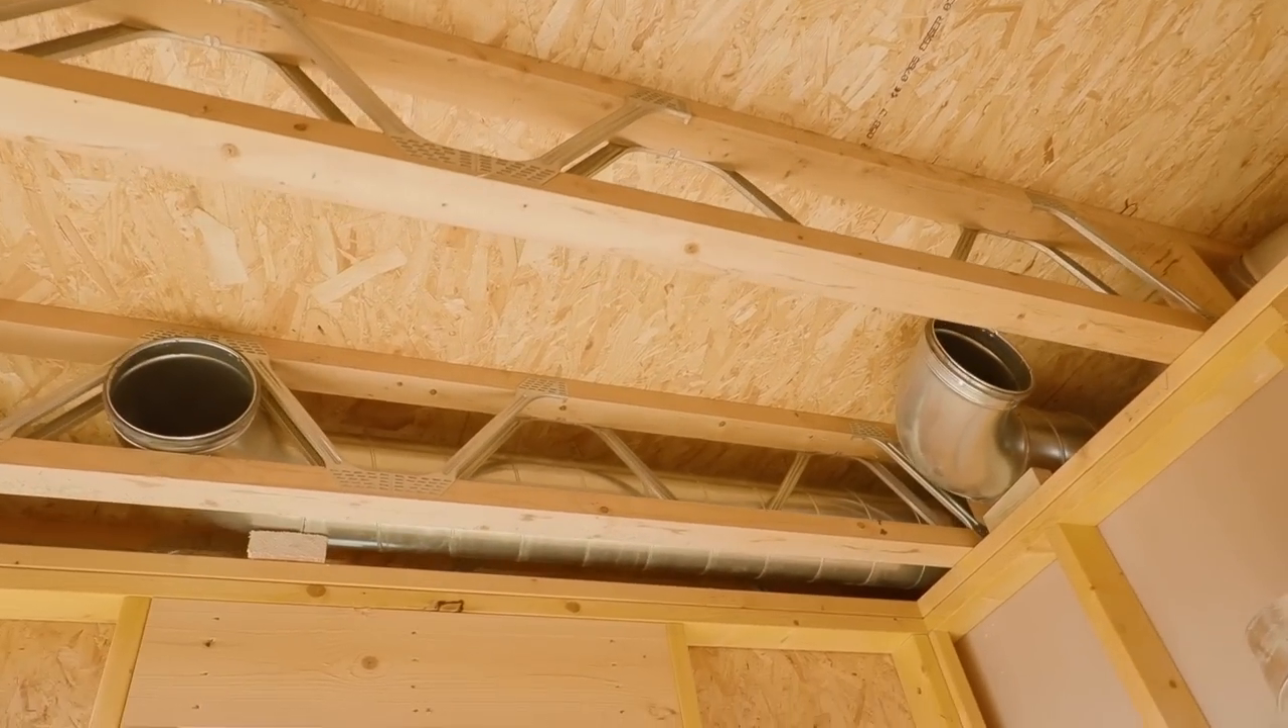And then all we got left to do now is connect the two last ducts which are going to go out to atmosphere so there's the intake and the extract.